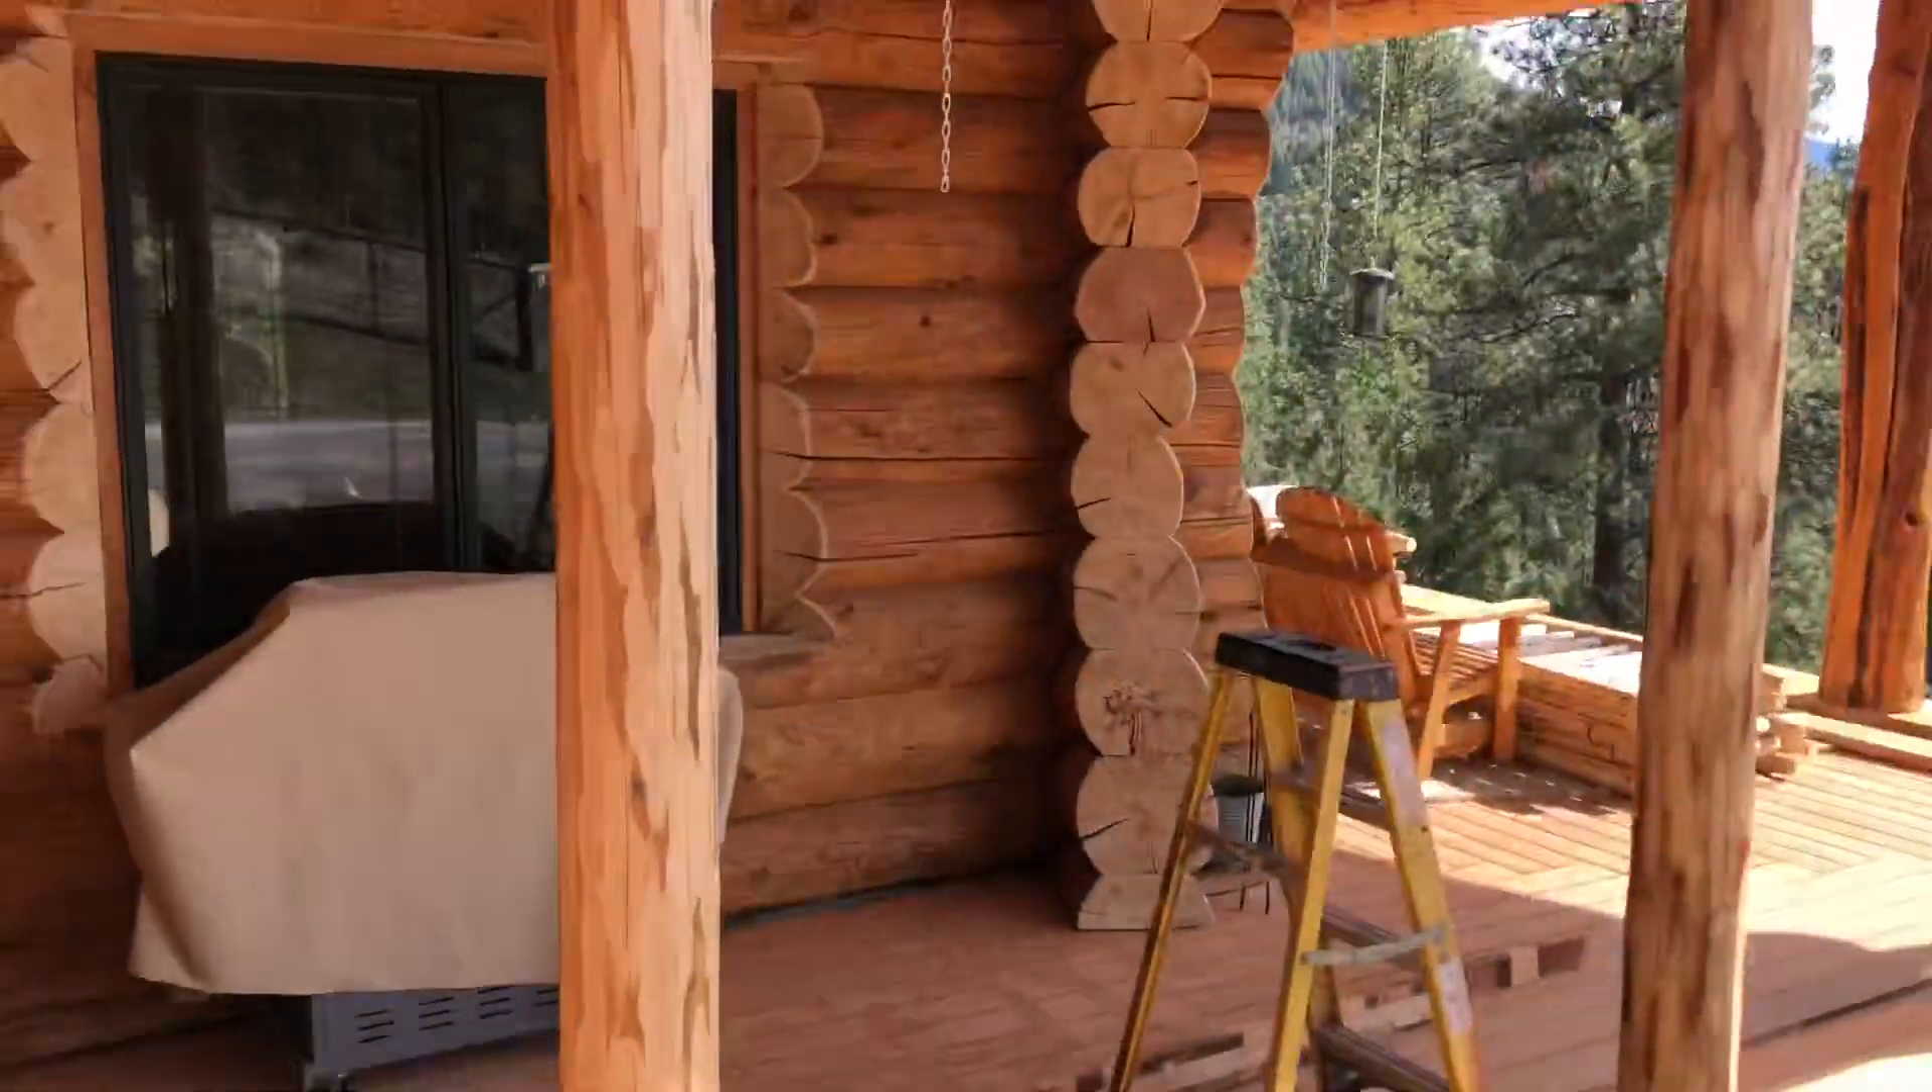And we've got all of these posts in now here.